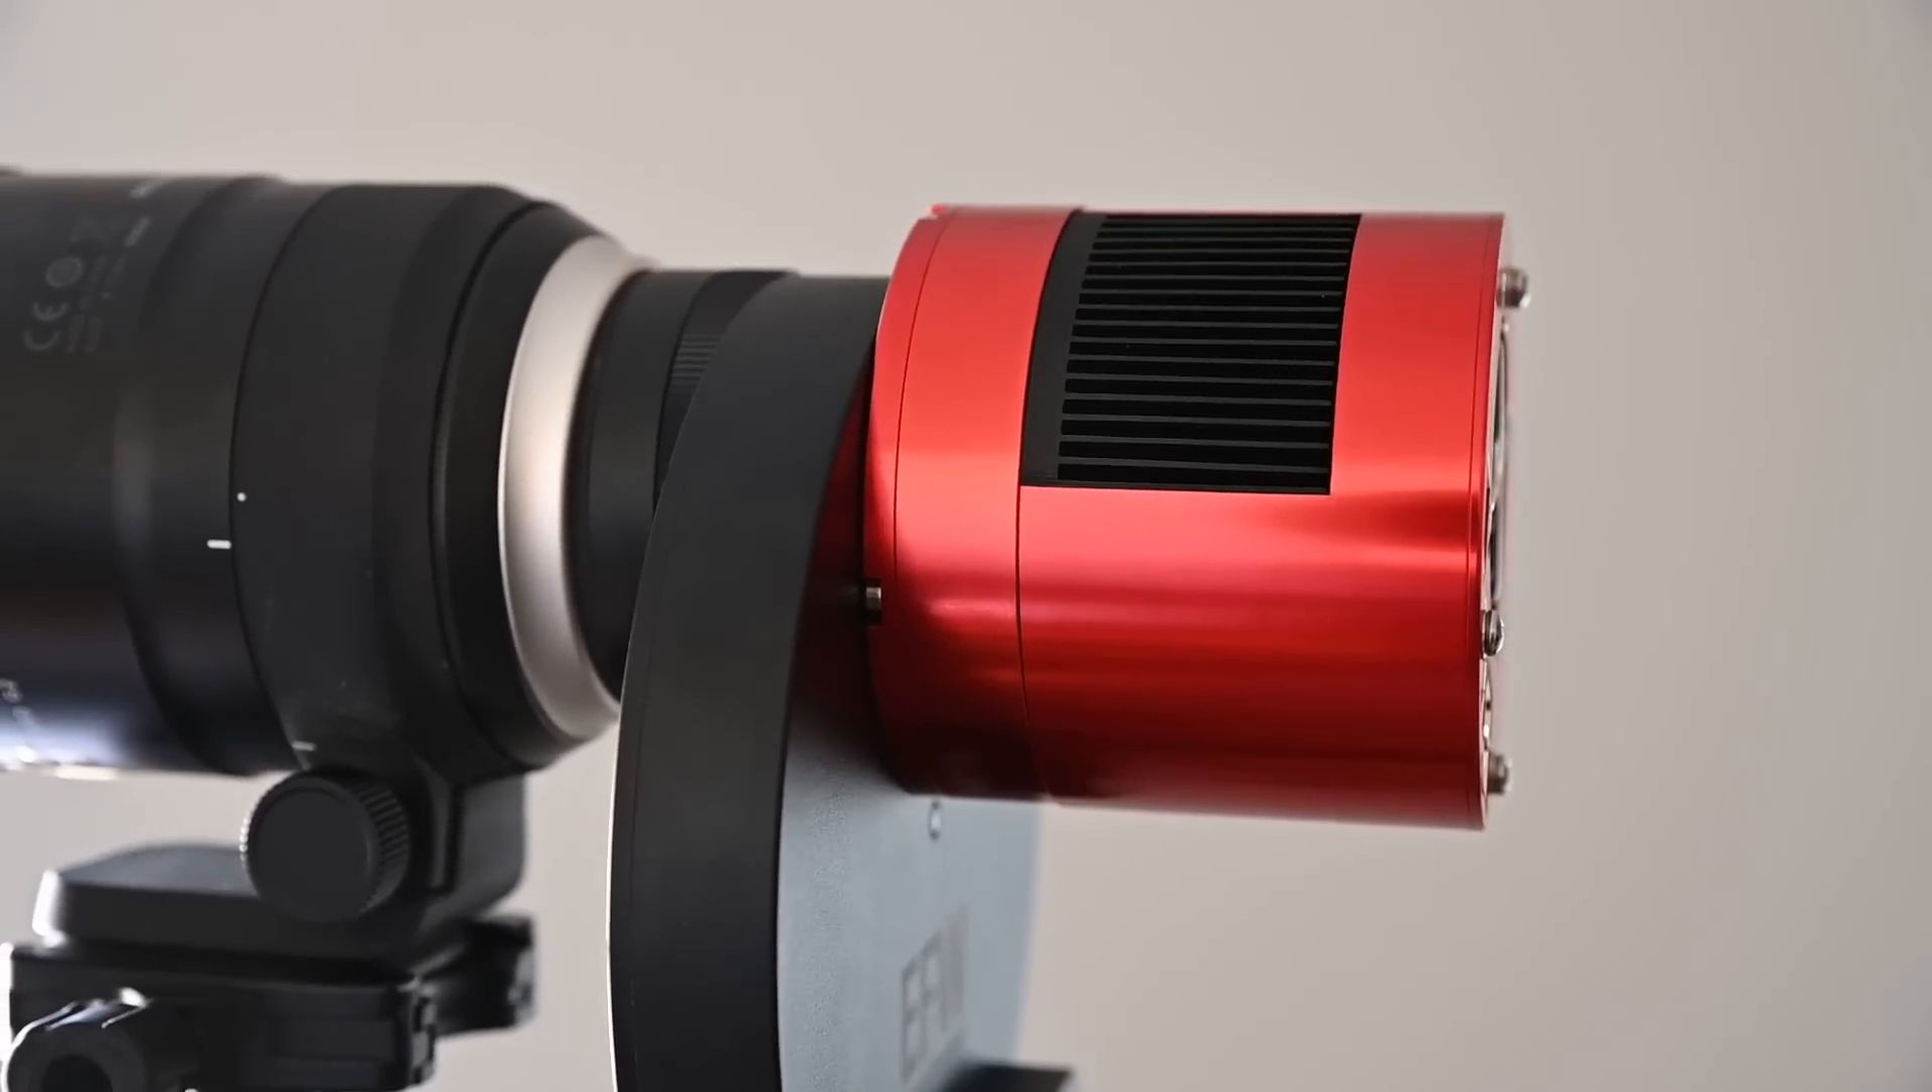The camera is connected directly to the filter wheel. The filter was connected directly to the lens adapter.